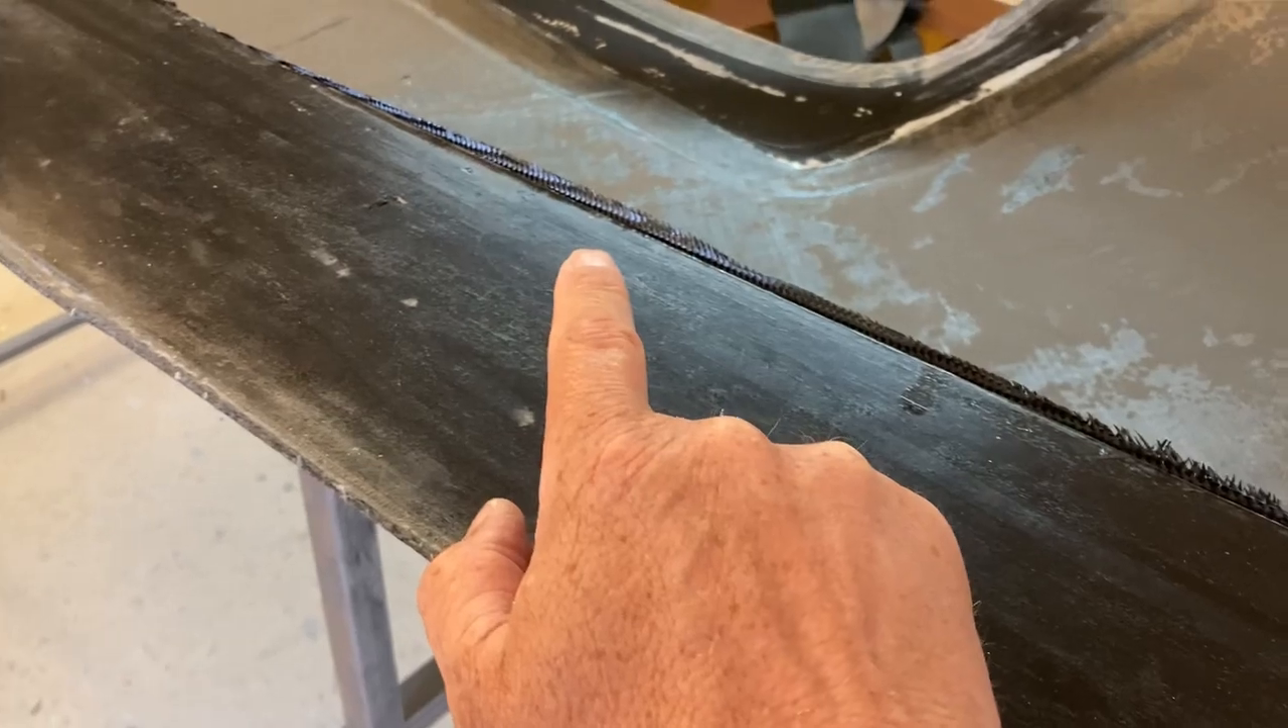As you can see here I didn't trim the lip exactly even with the mold.